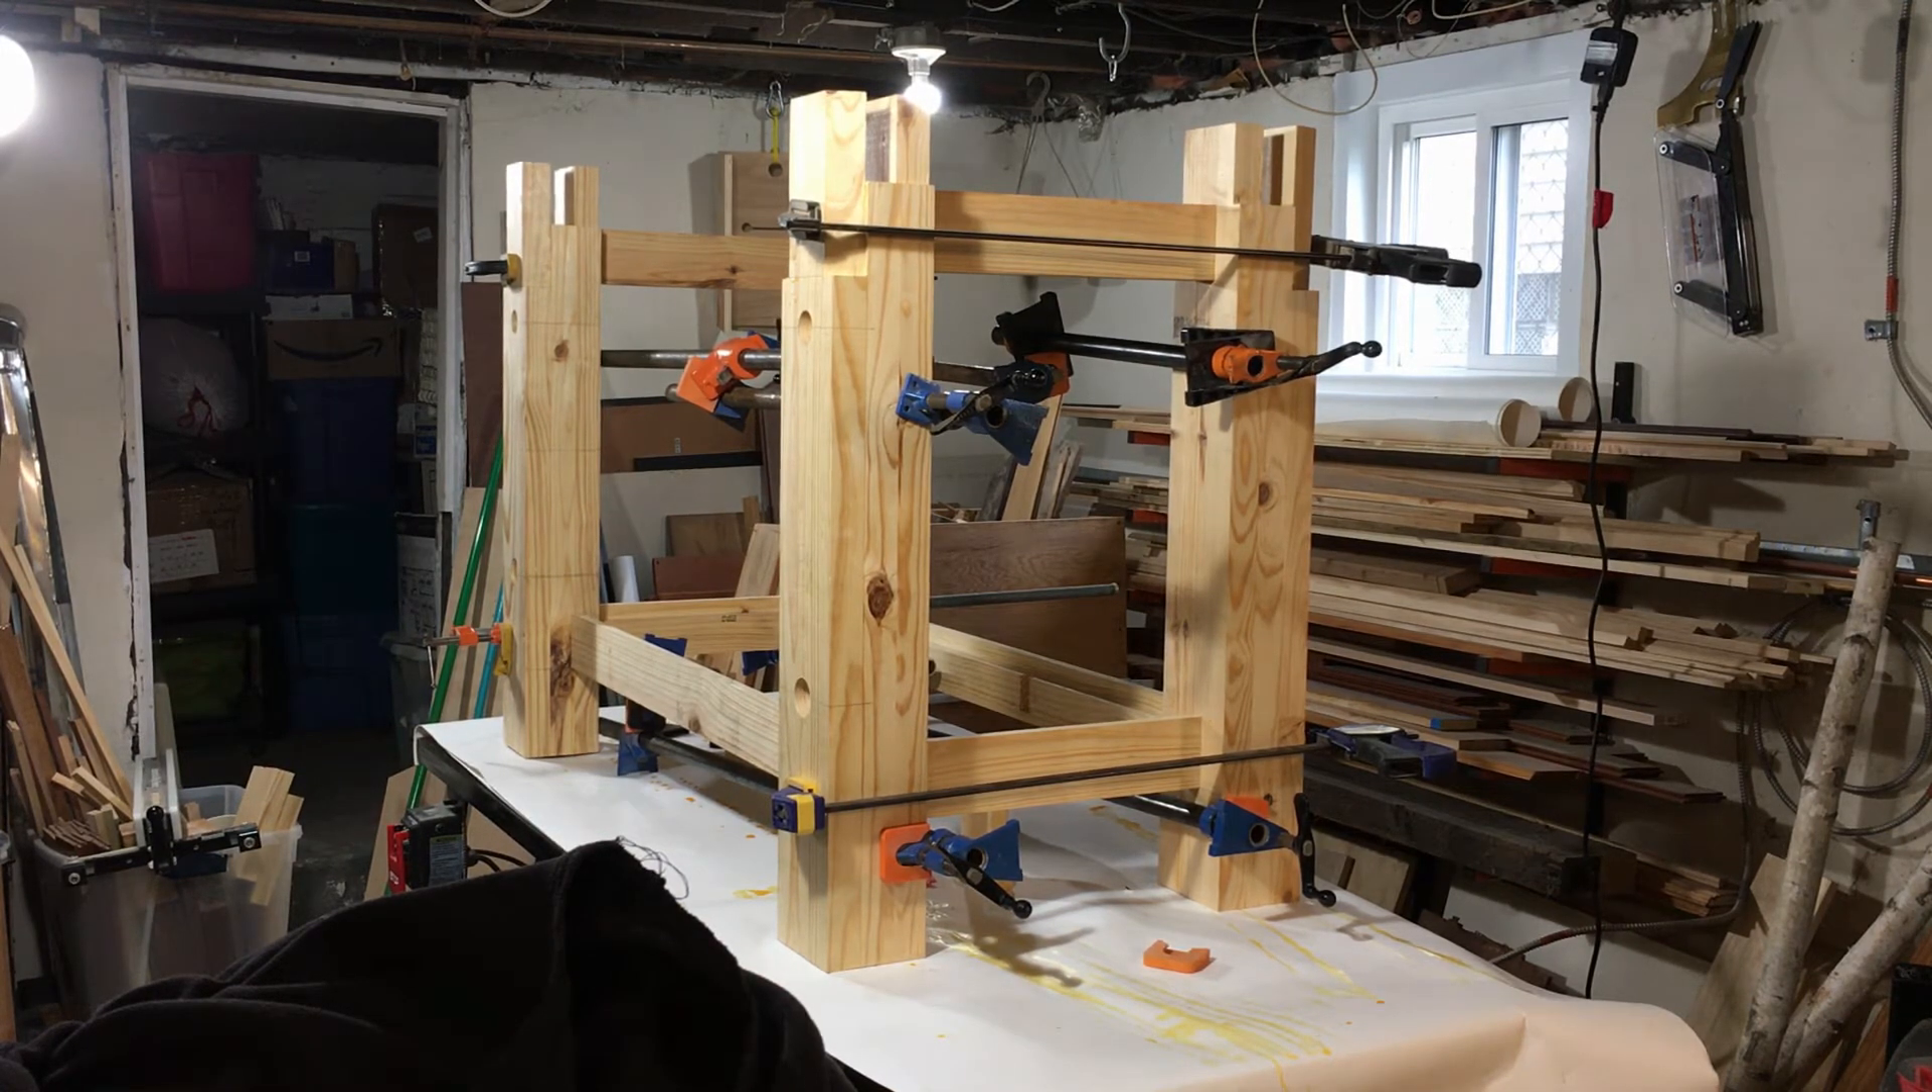So the base is all glued up. We've got the bottom stretchers put in yesterday afternoon.